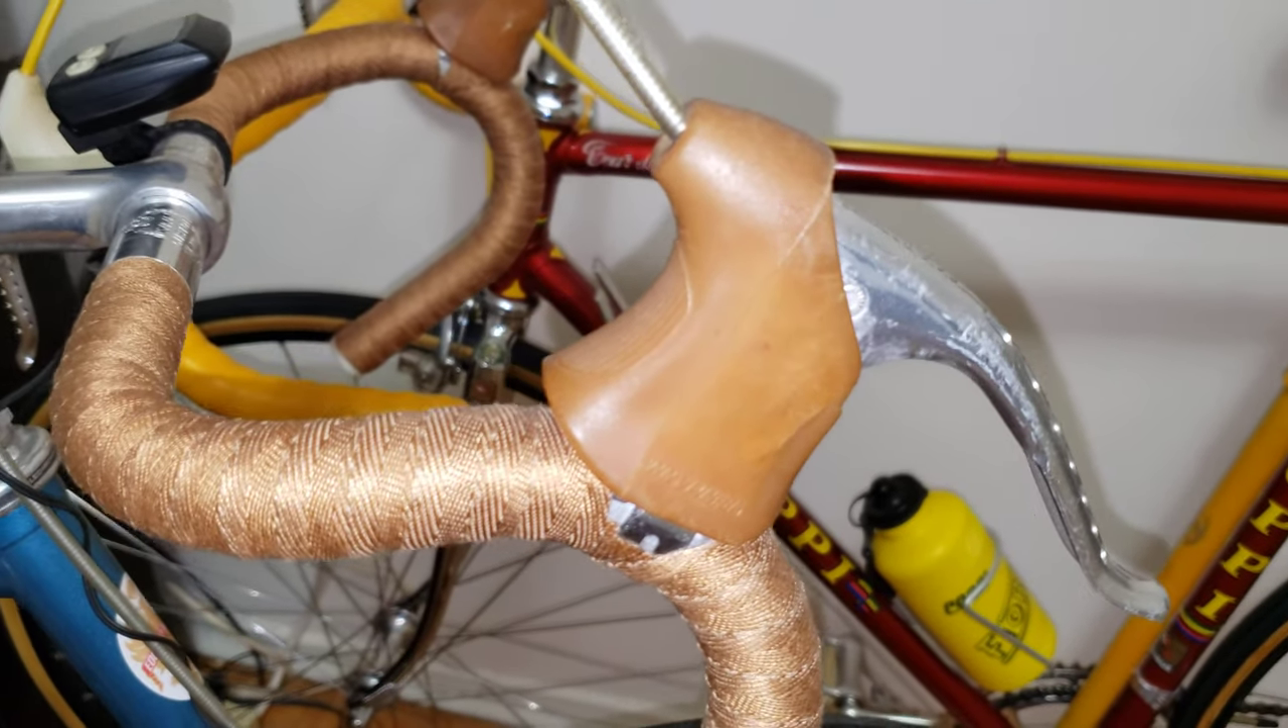So right here i've got the campagnolo brake lever hoods and look they just fit perfectly.